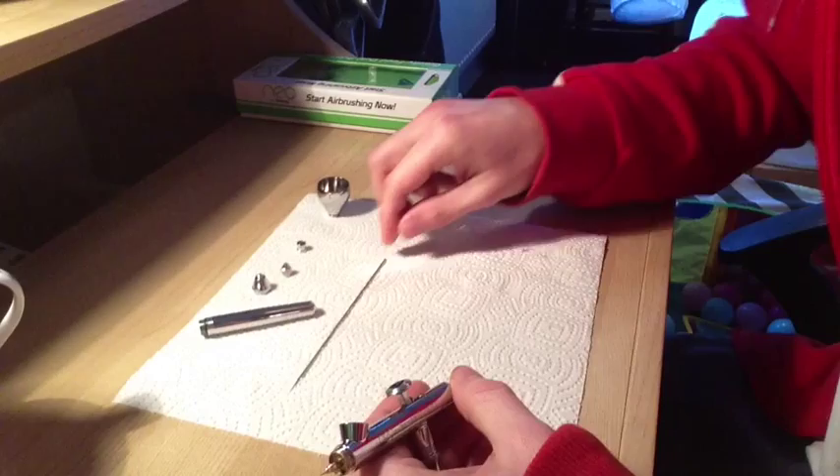And, as you can see, the needle is now out.